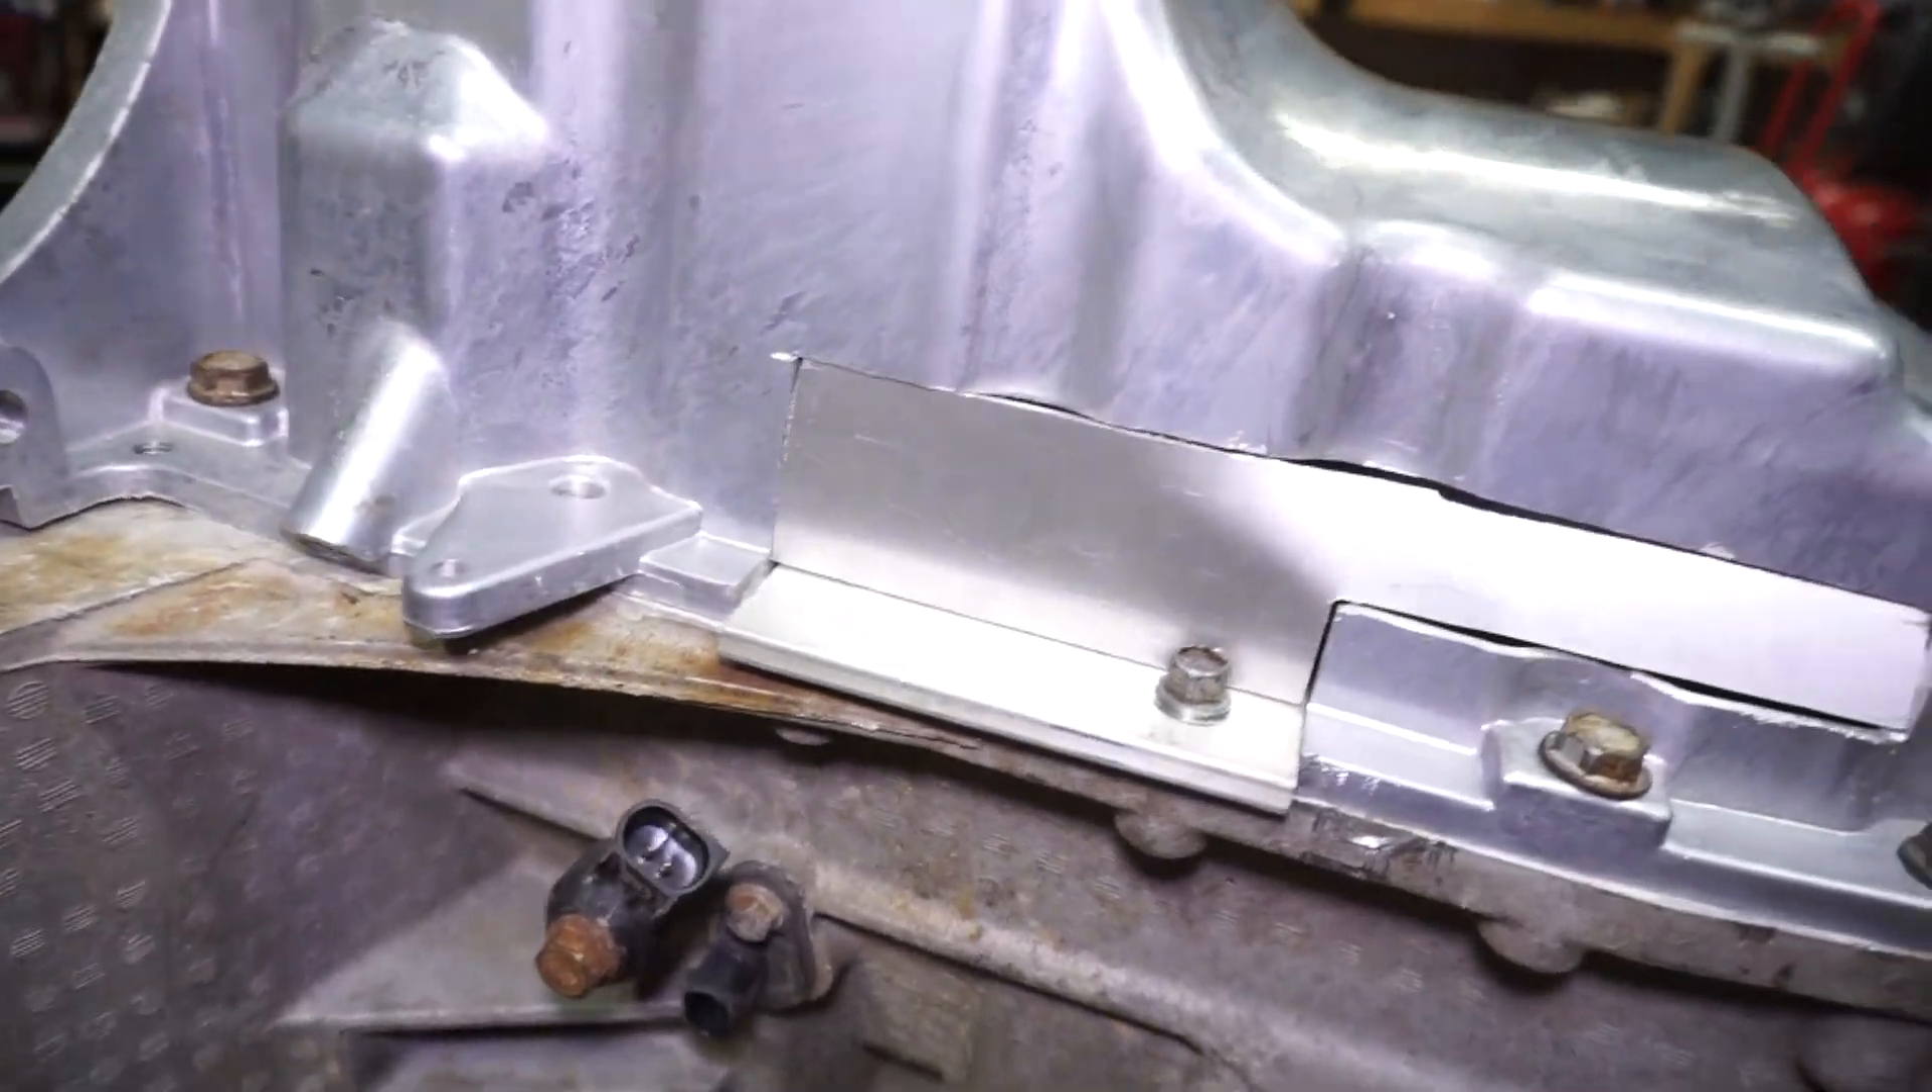This piece on the back side was a little bit tricky and there are some gaps in it so i'm just going to weld over the gaps but it should all work out.